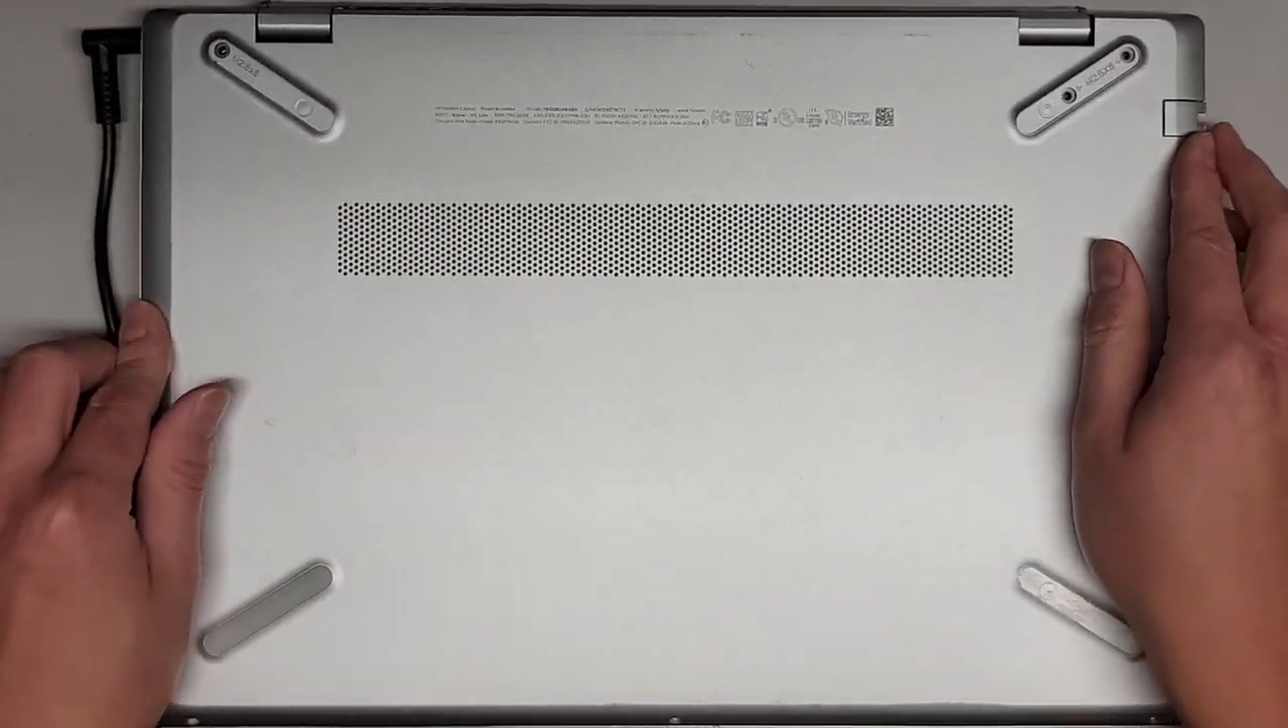As you saw, I just put the cover back on.